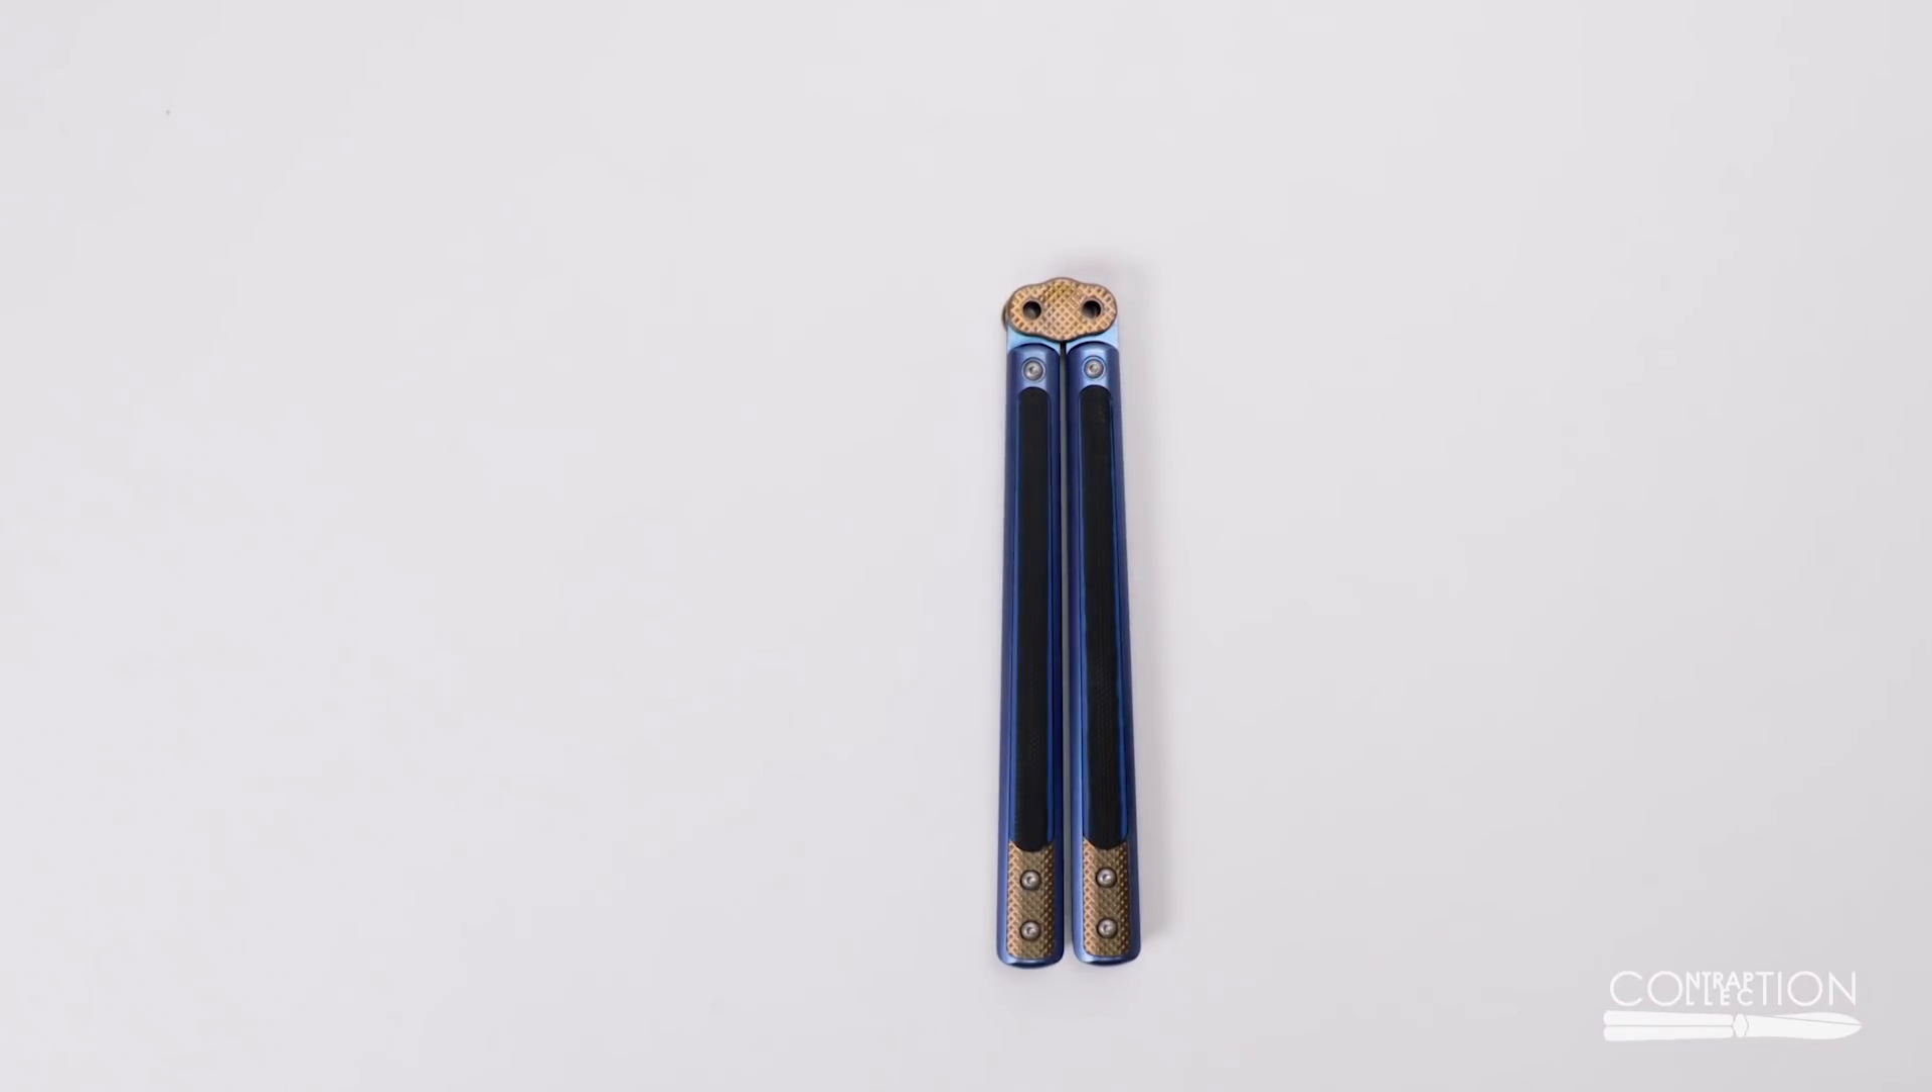Here's how the handles look assembled.